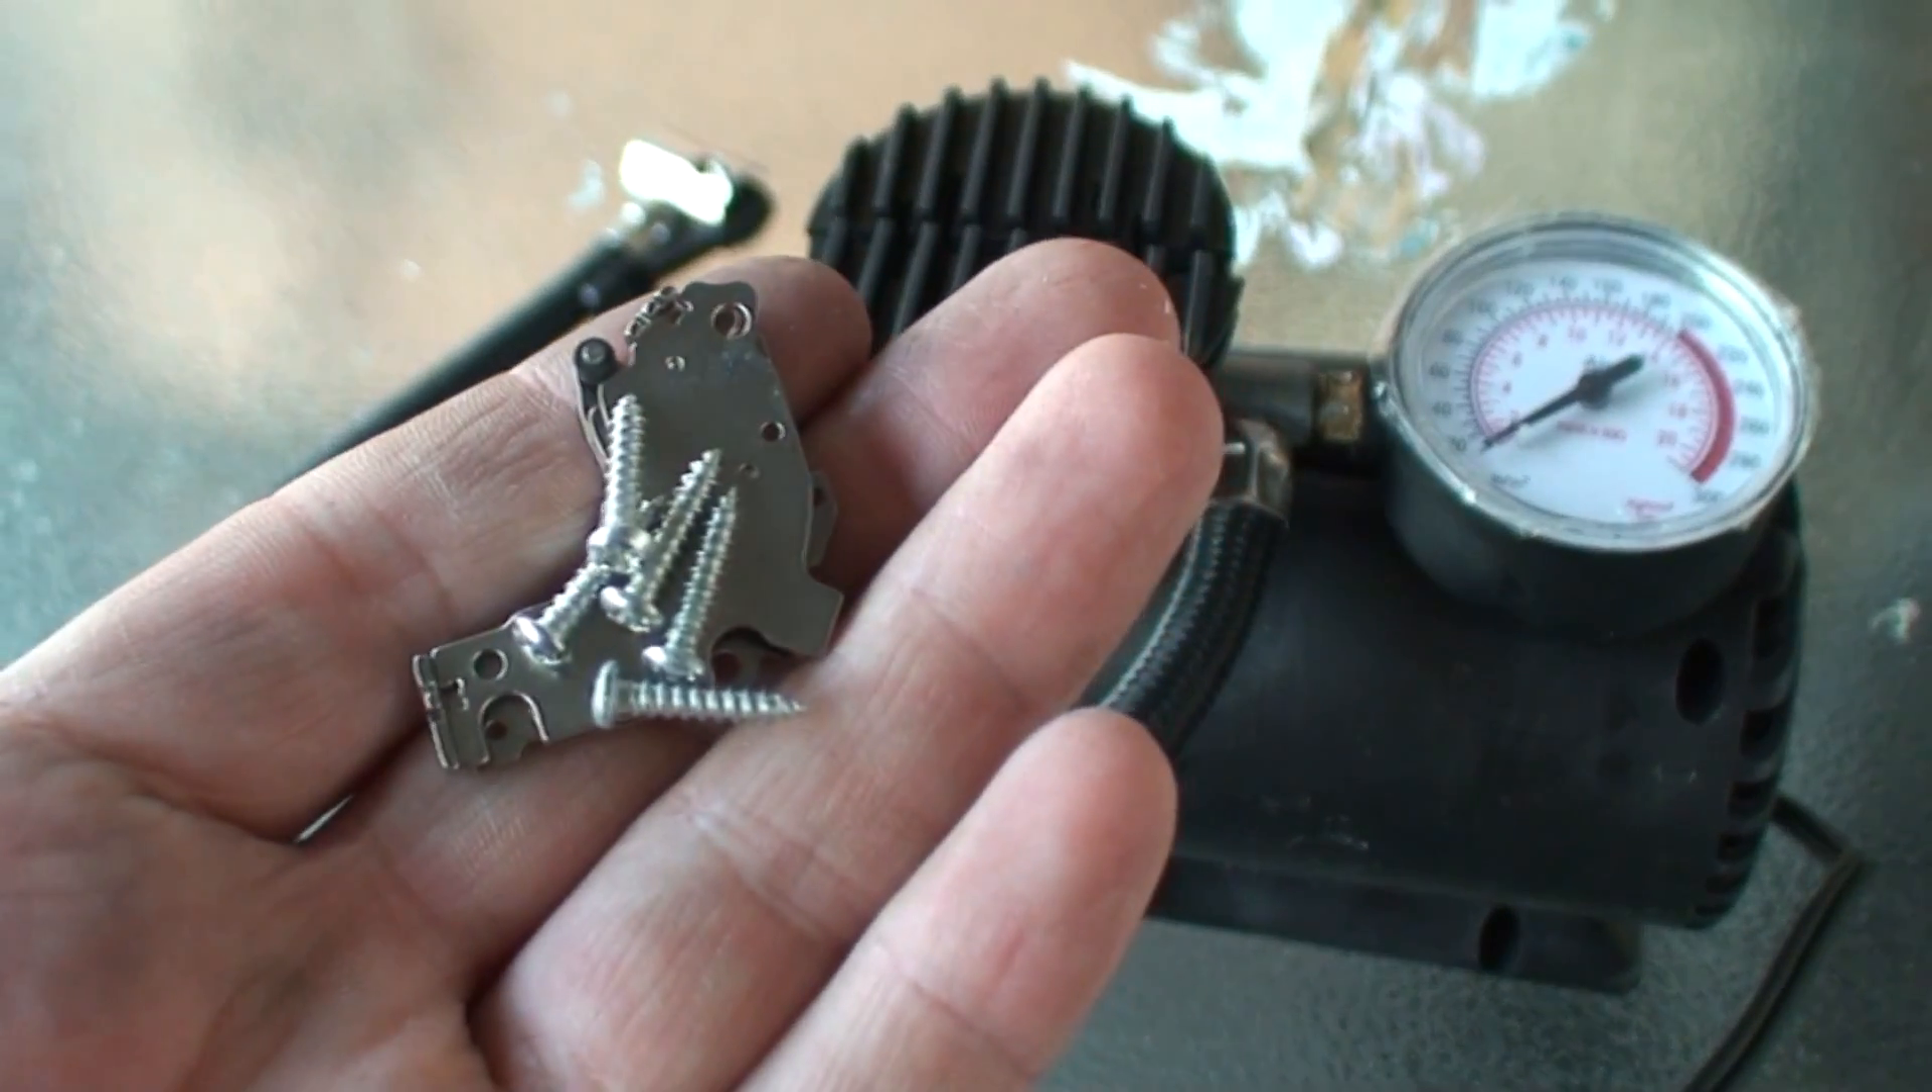I've already taken the screws out, and I've got them mounted on a hard drive magnet, just so I don't lose them.